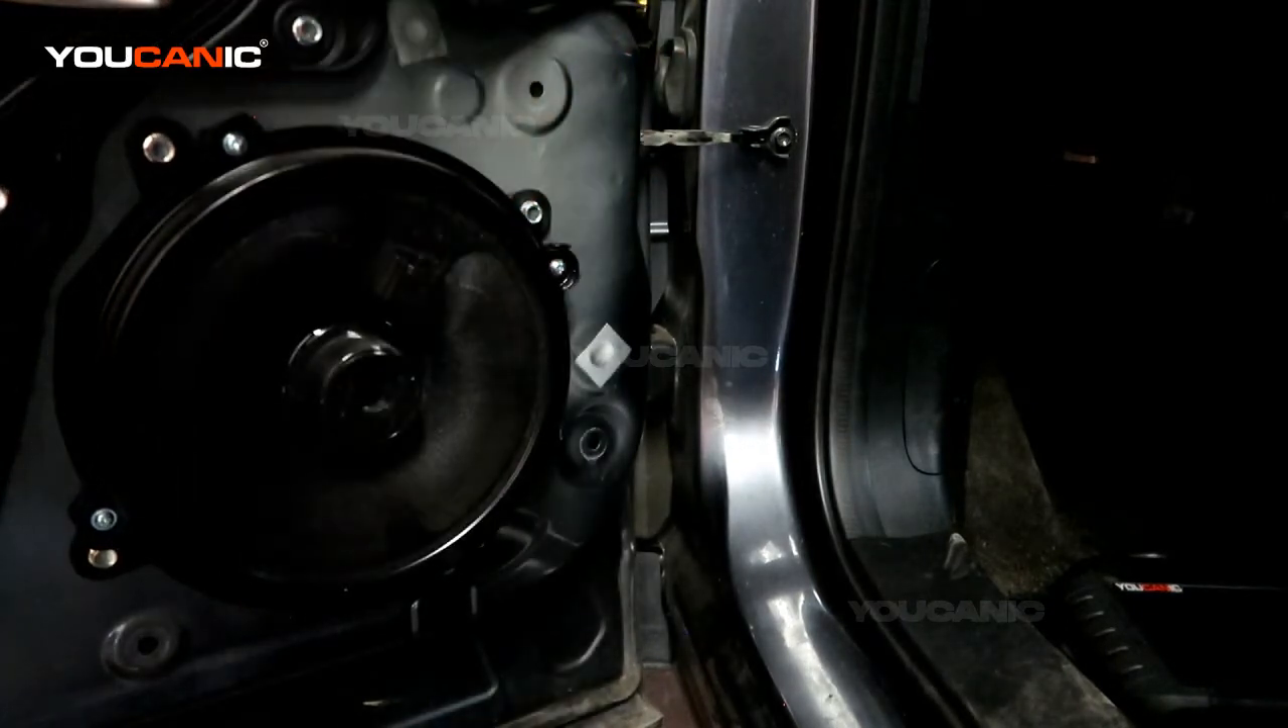So to replace the speaker of course you've removed the whole inner door cover and now we have access to the speaker.